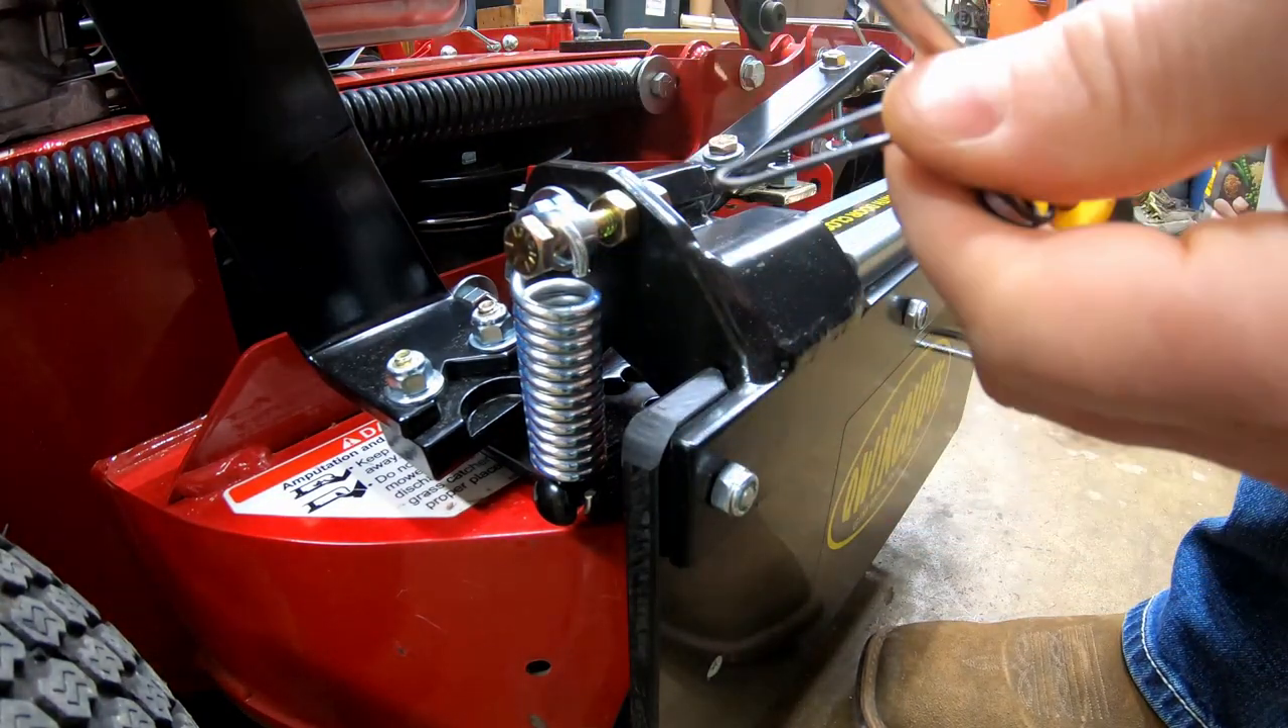Okay, so now the spring is on.